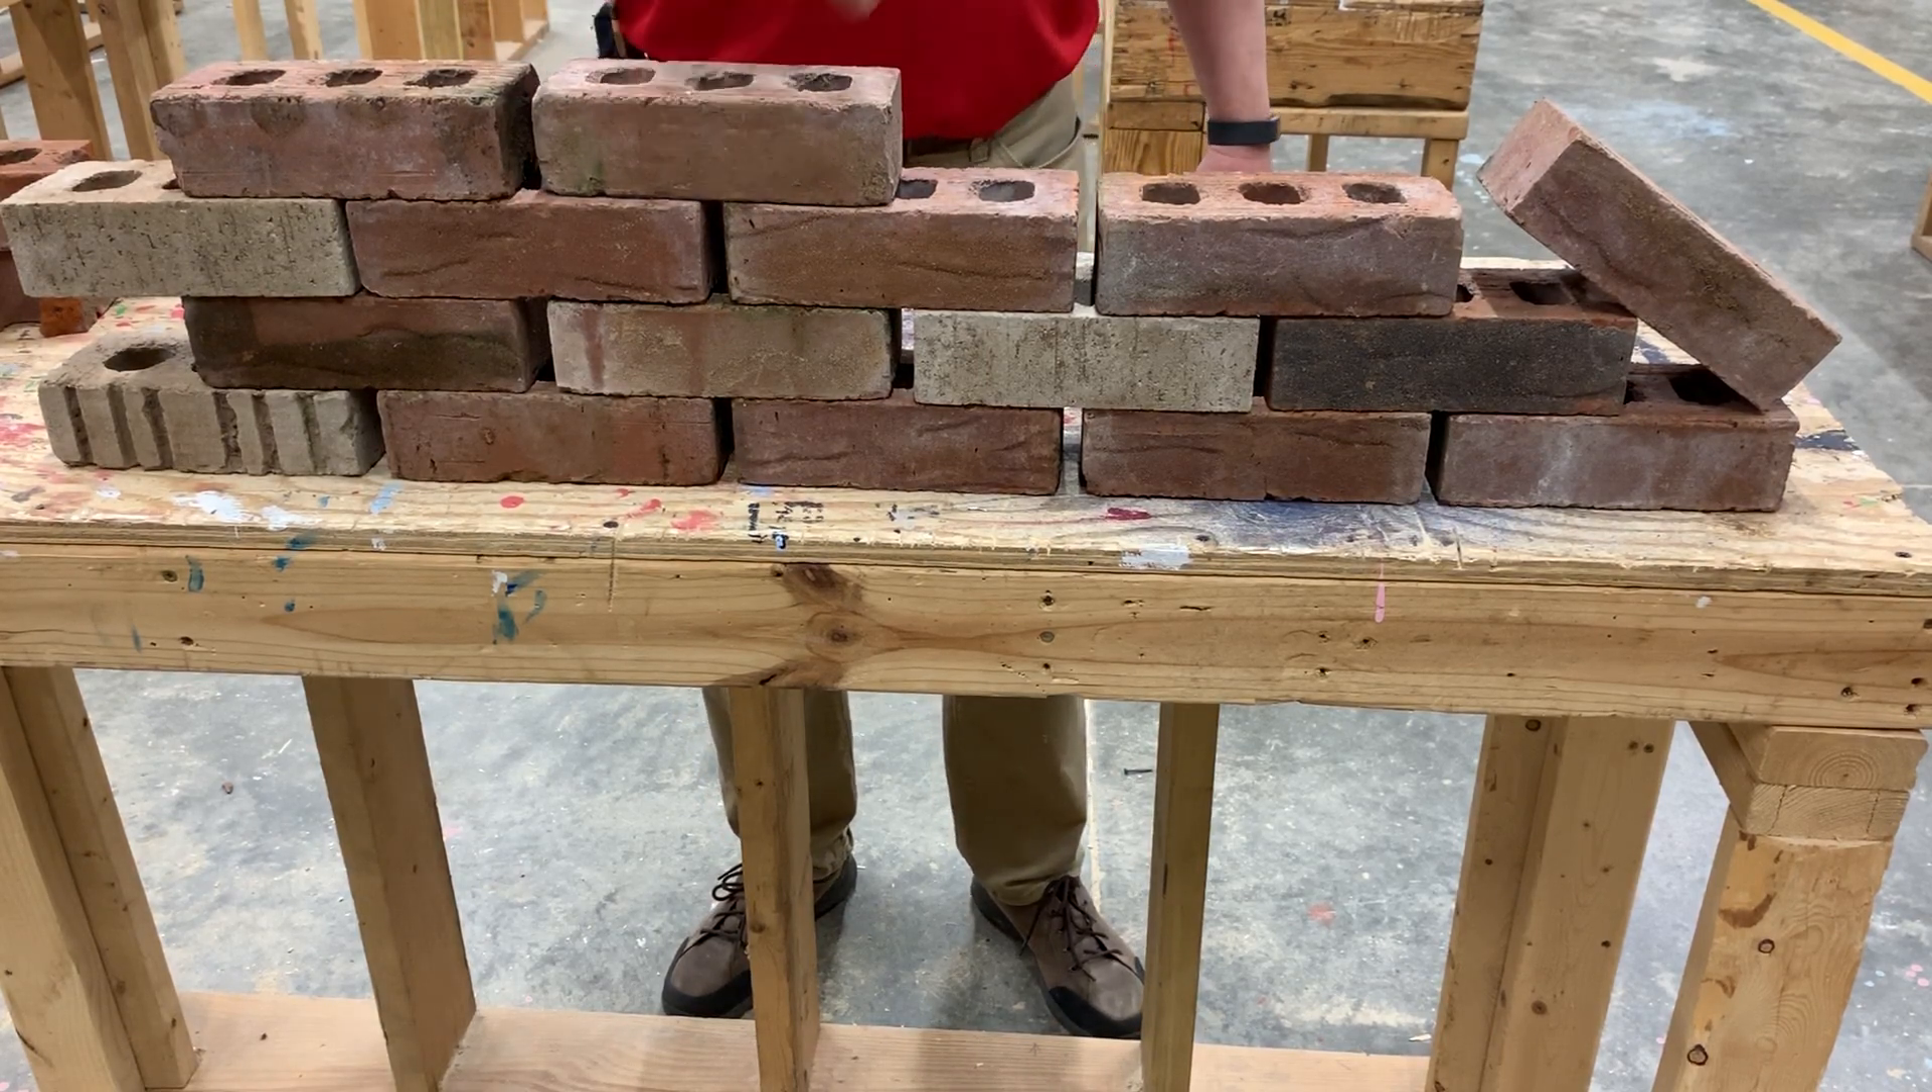And you're starting to see that the first course and the third course line up with each other.